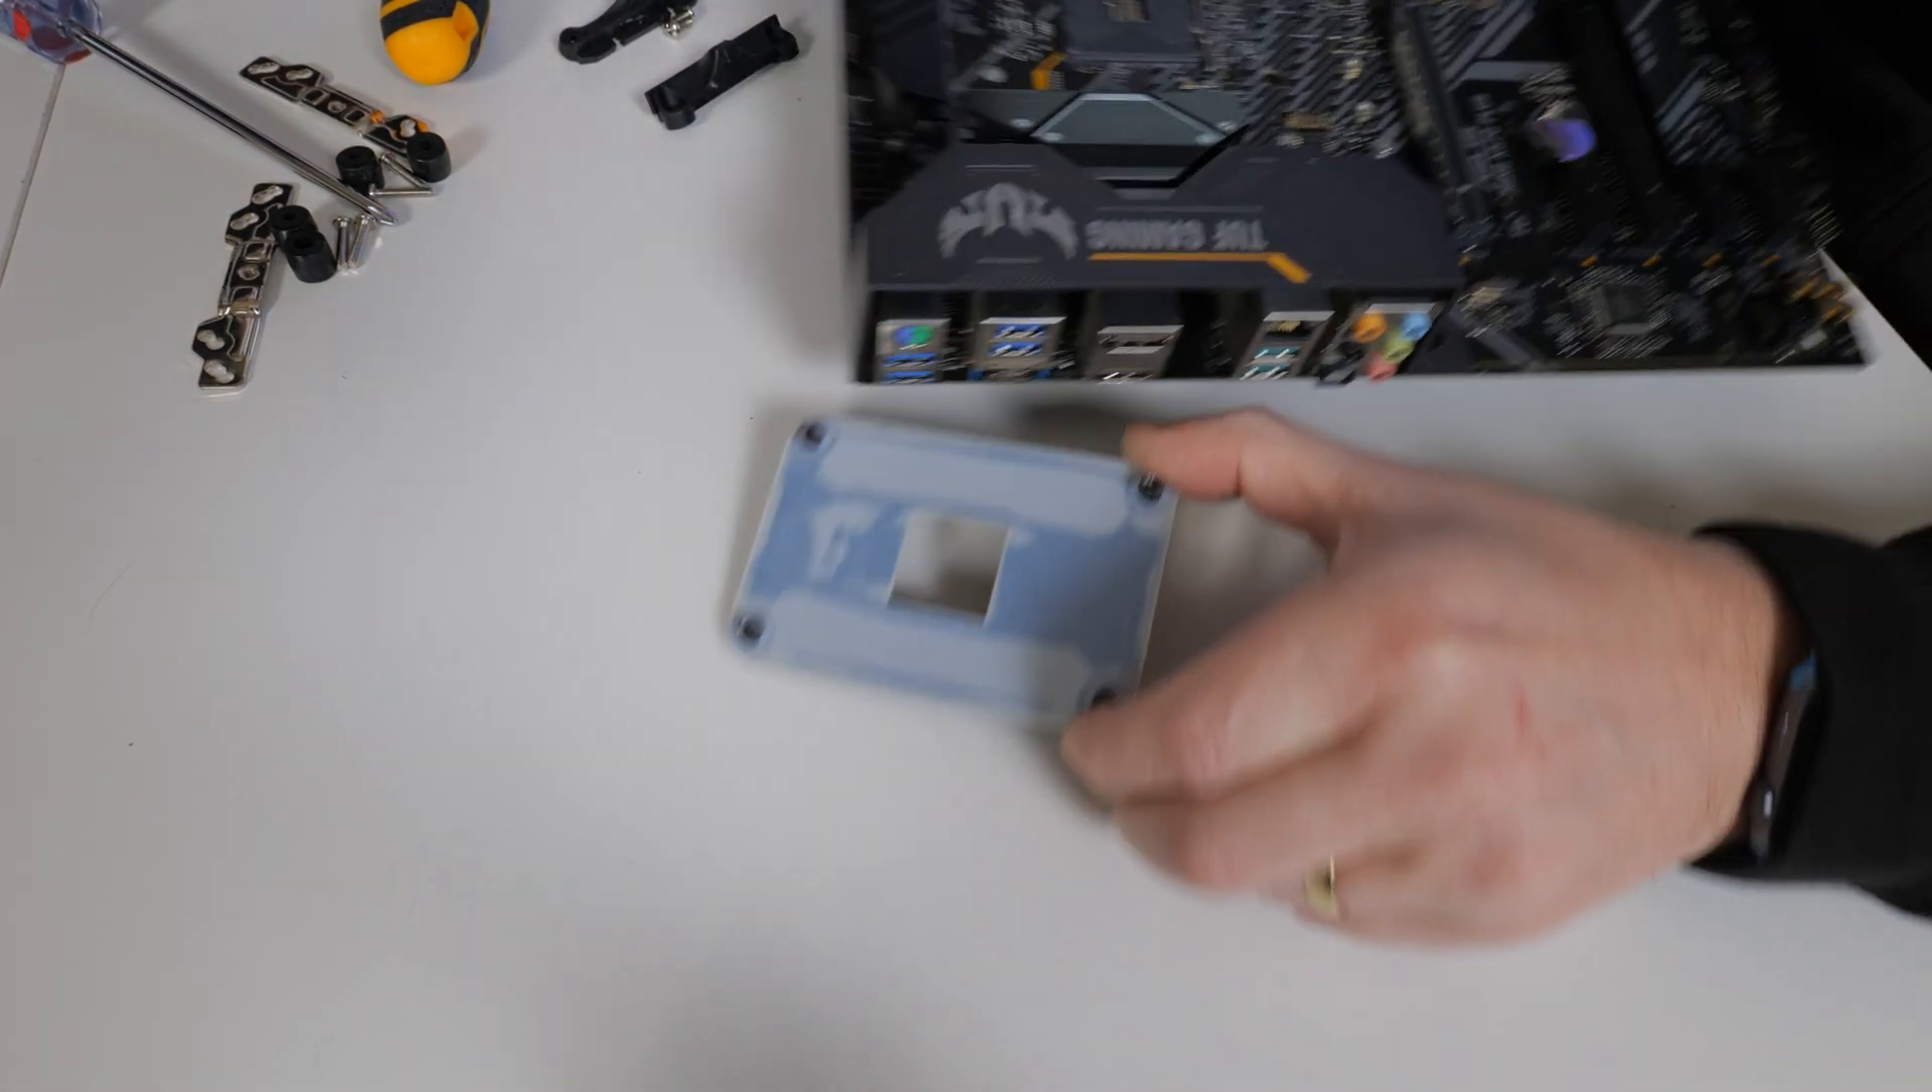With the screws removed you'll find that the AM4 backplate actually just falls out or drops out.